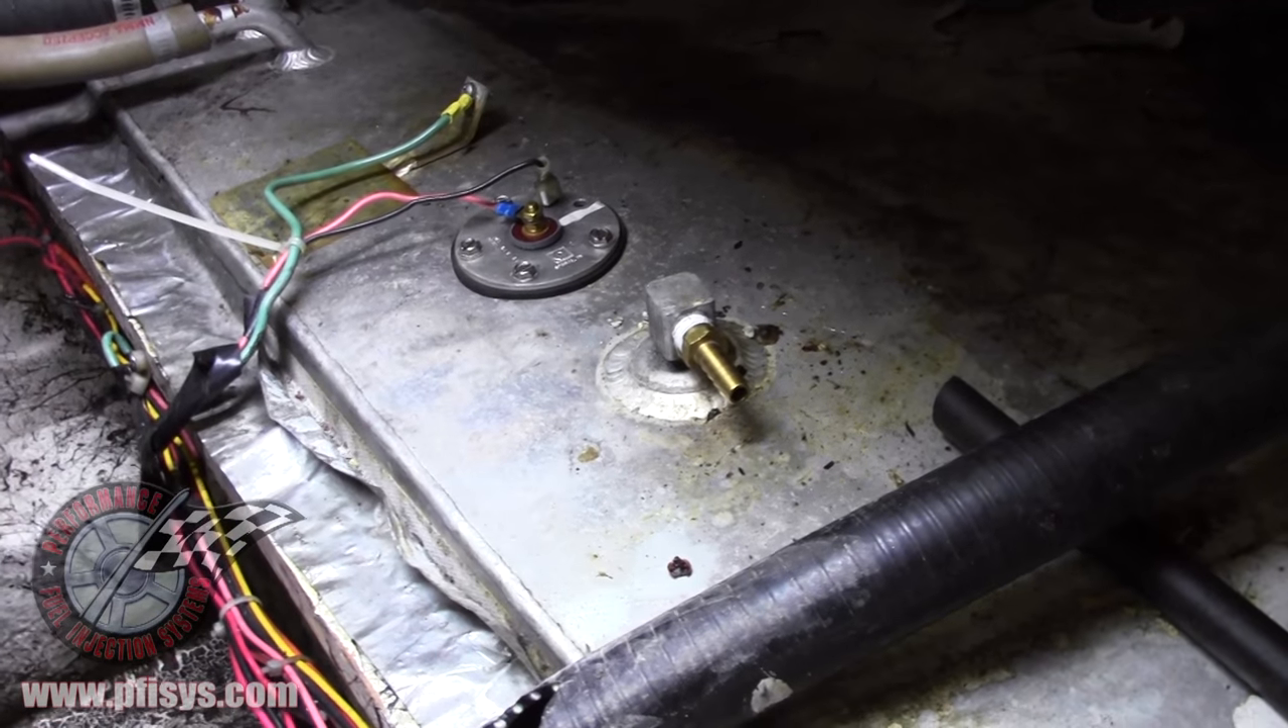On the fuel tank, we've taken the gas line off and put a barb fitting in.